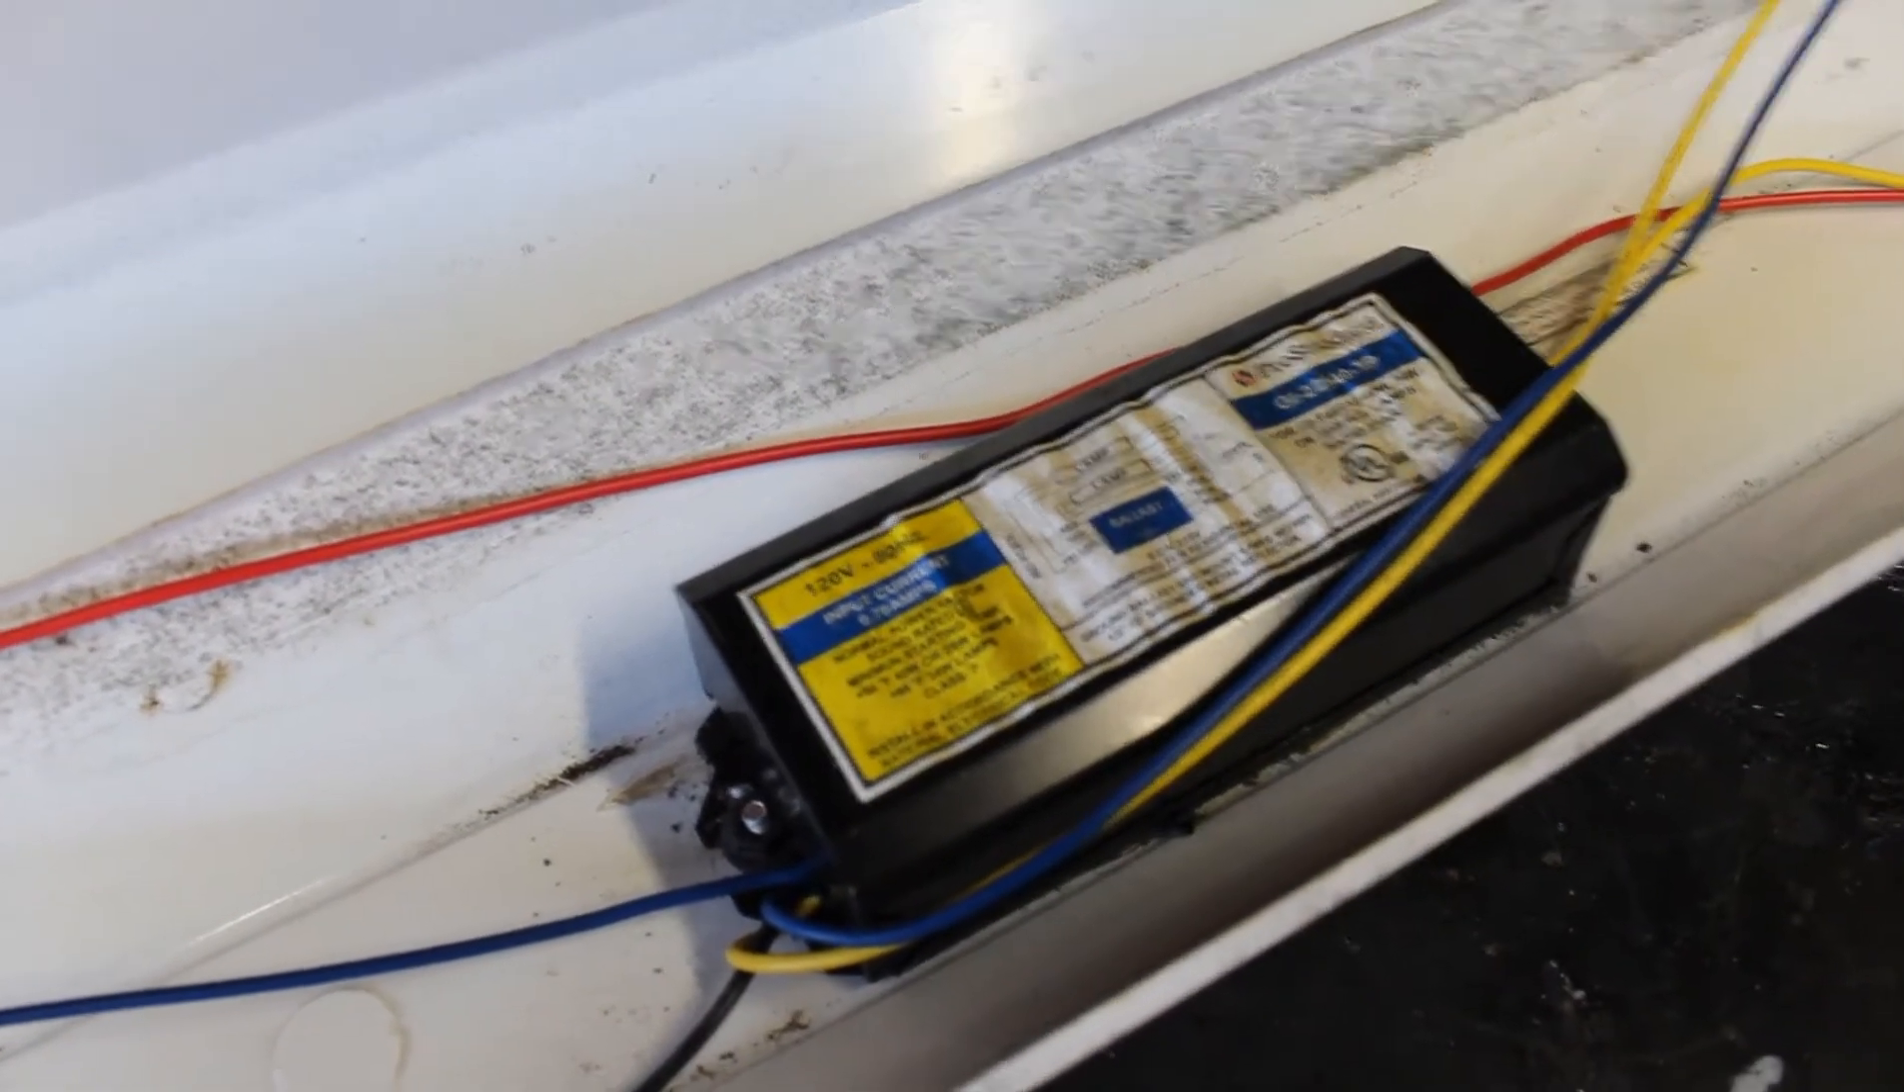All right so i got the light fixture open.